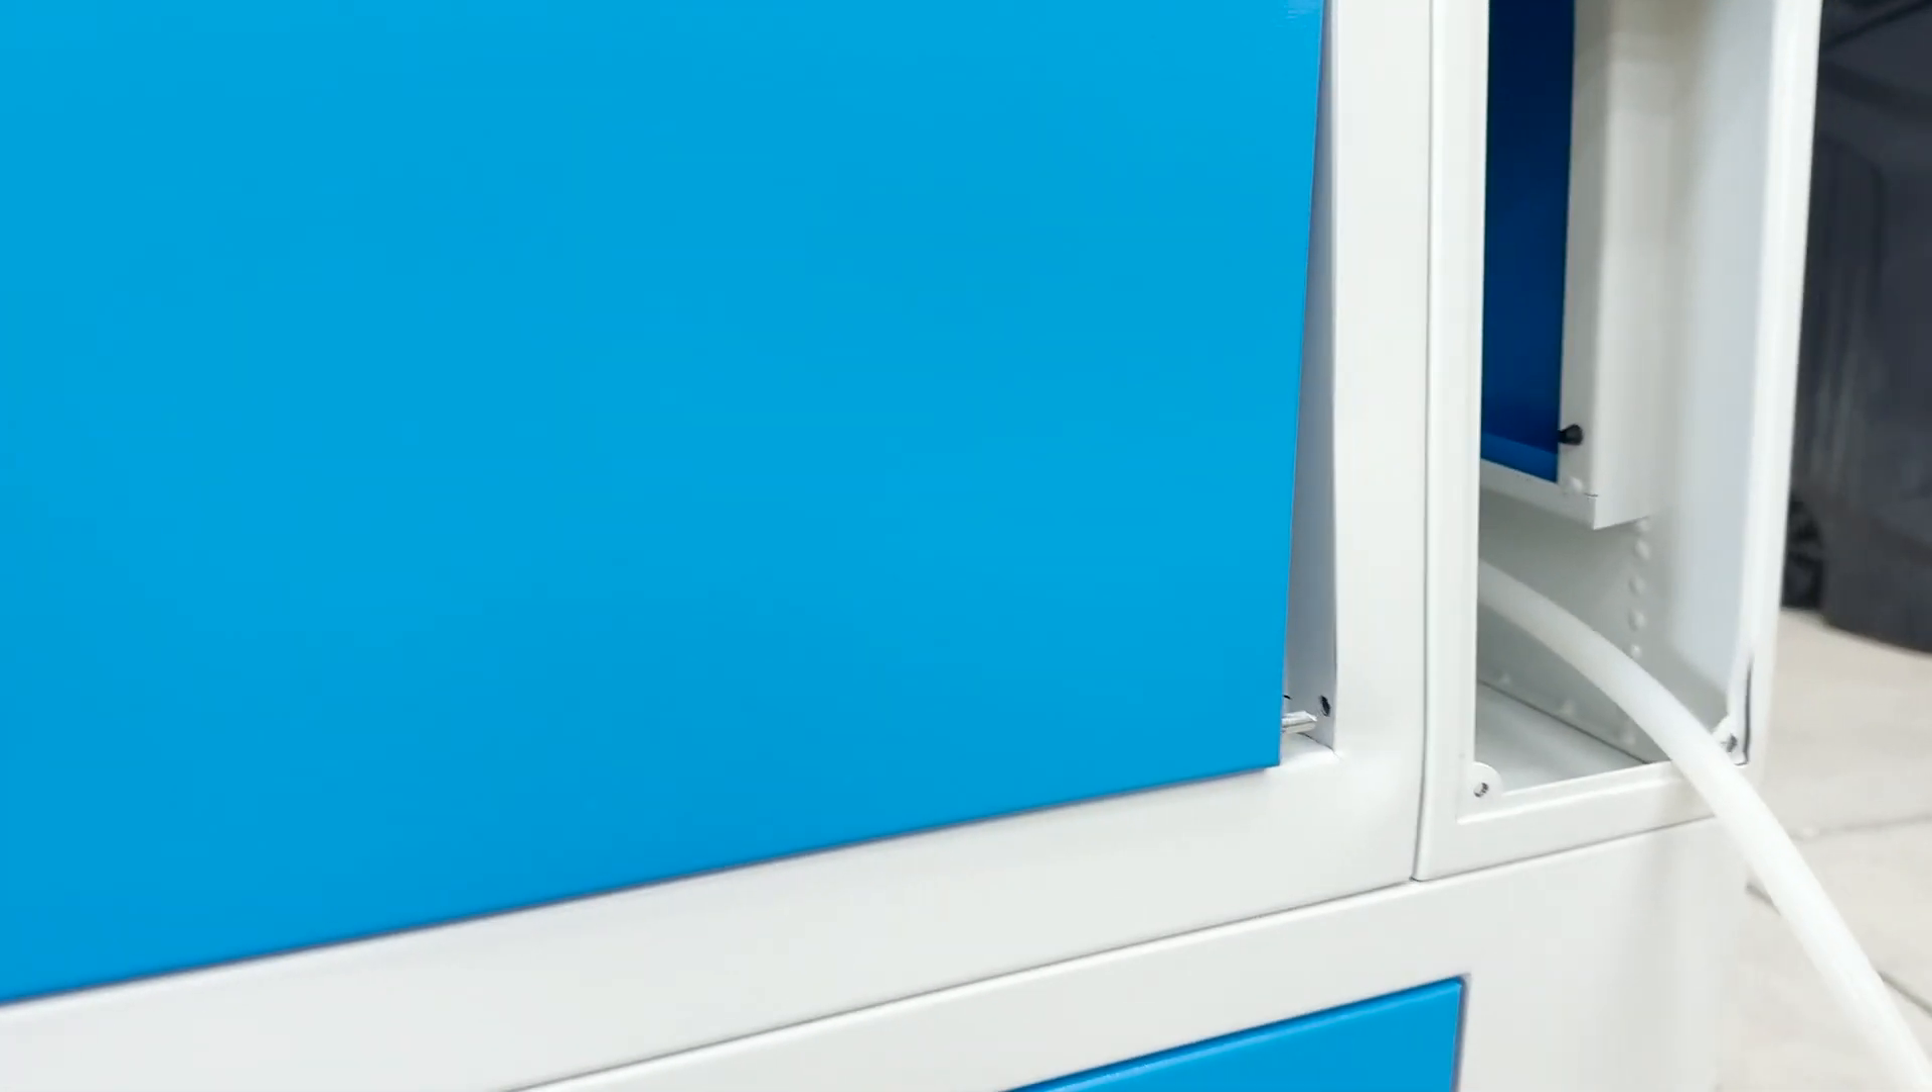We've got a huge gap over here.